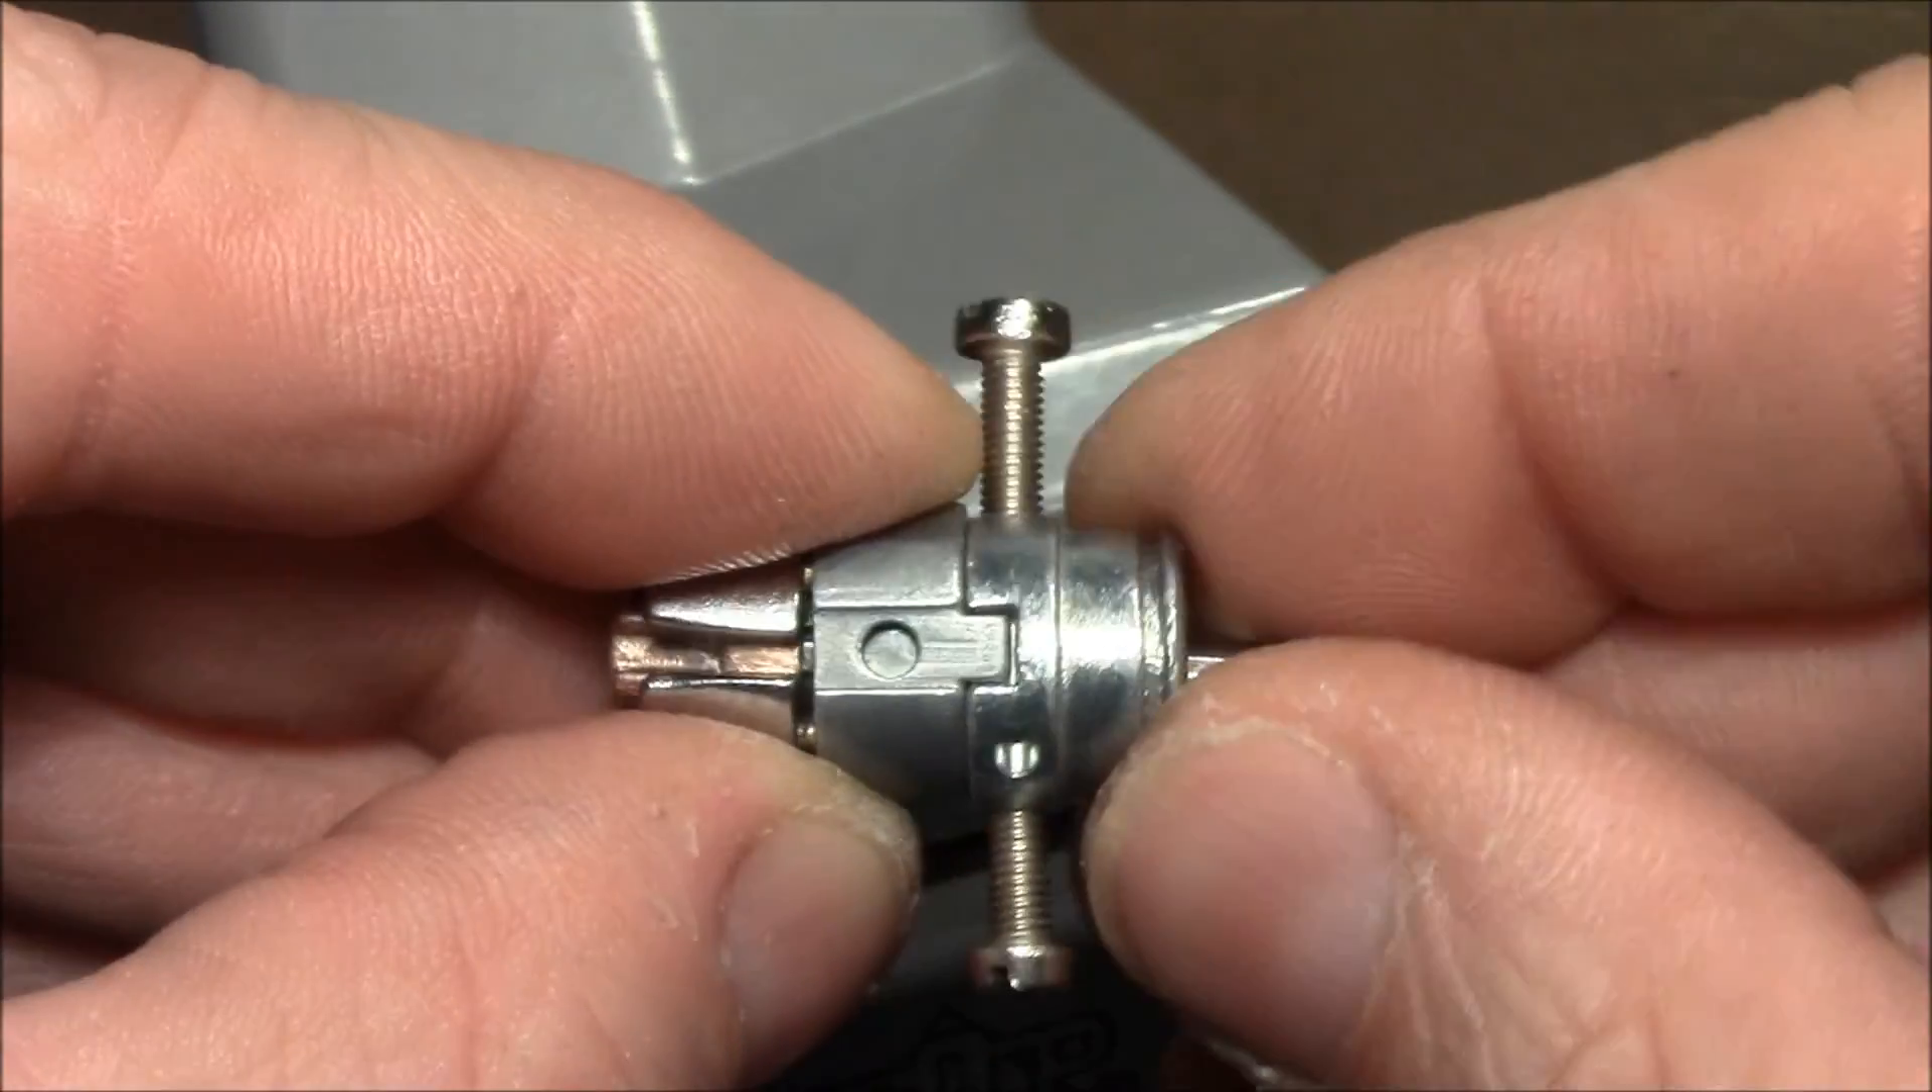I've put back the two screws in the very bottom part.